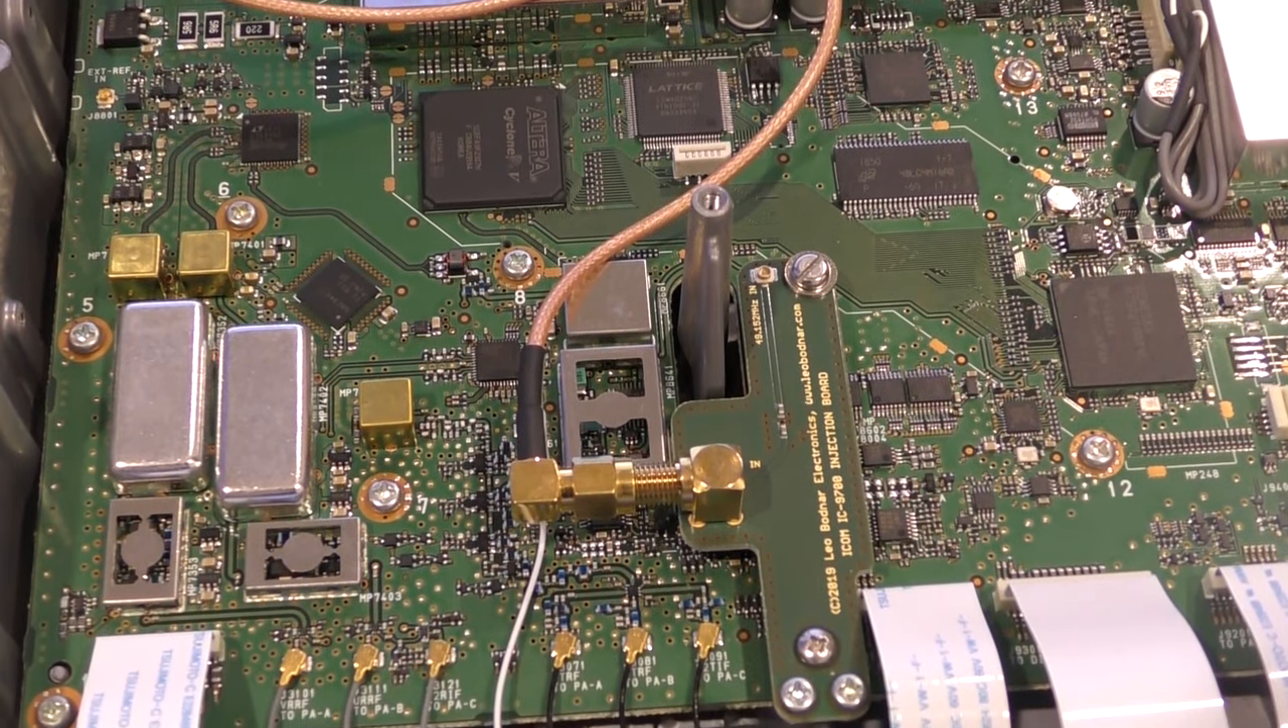So that's all there is to it really just a couple of screws and taking off that rubber cover and that's the injection board installed in the IC9700.